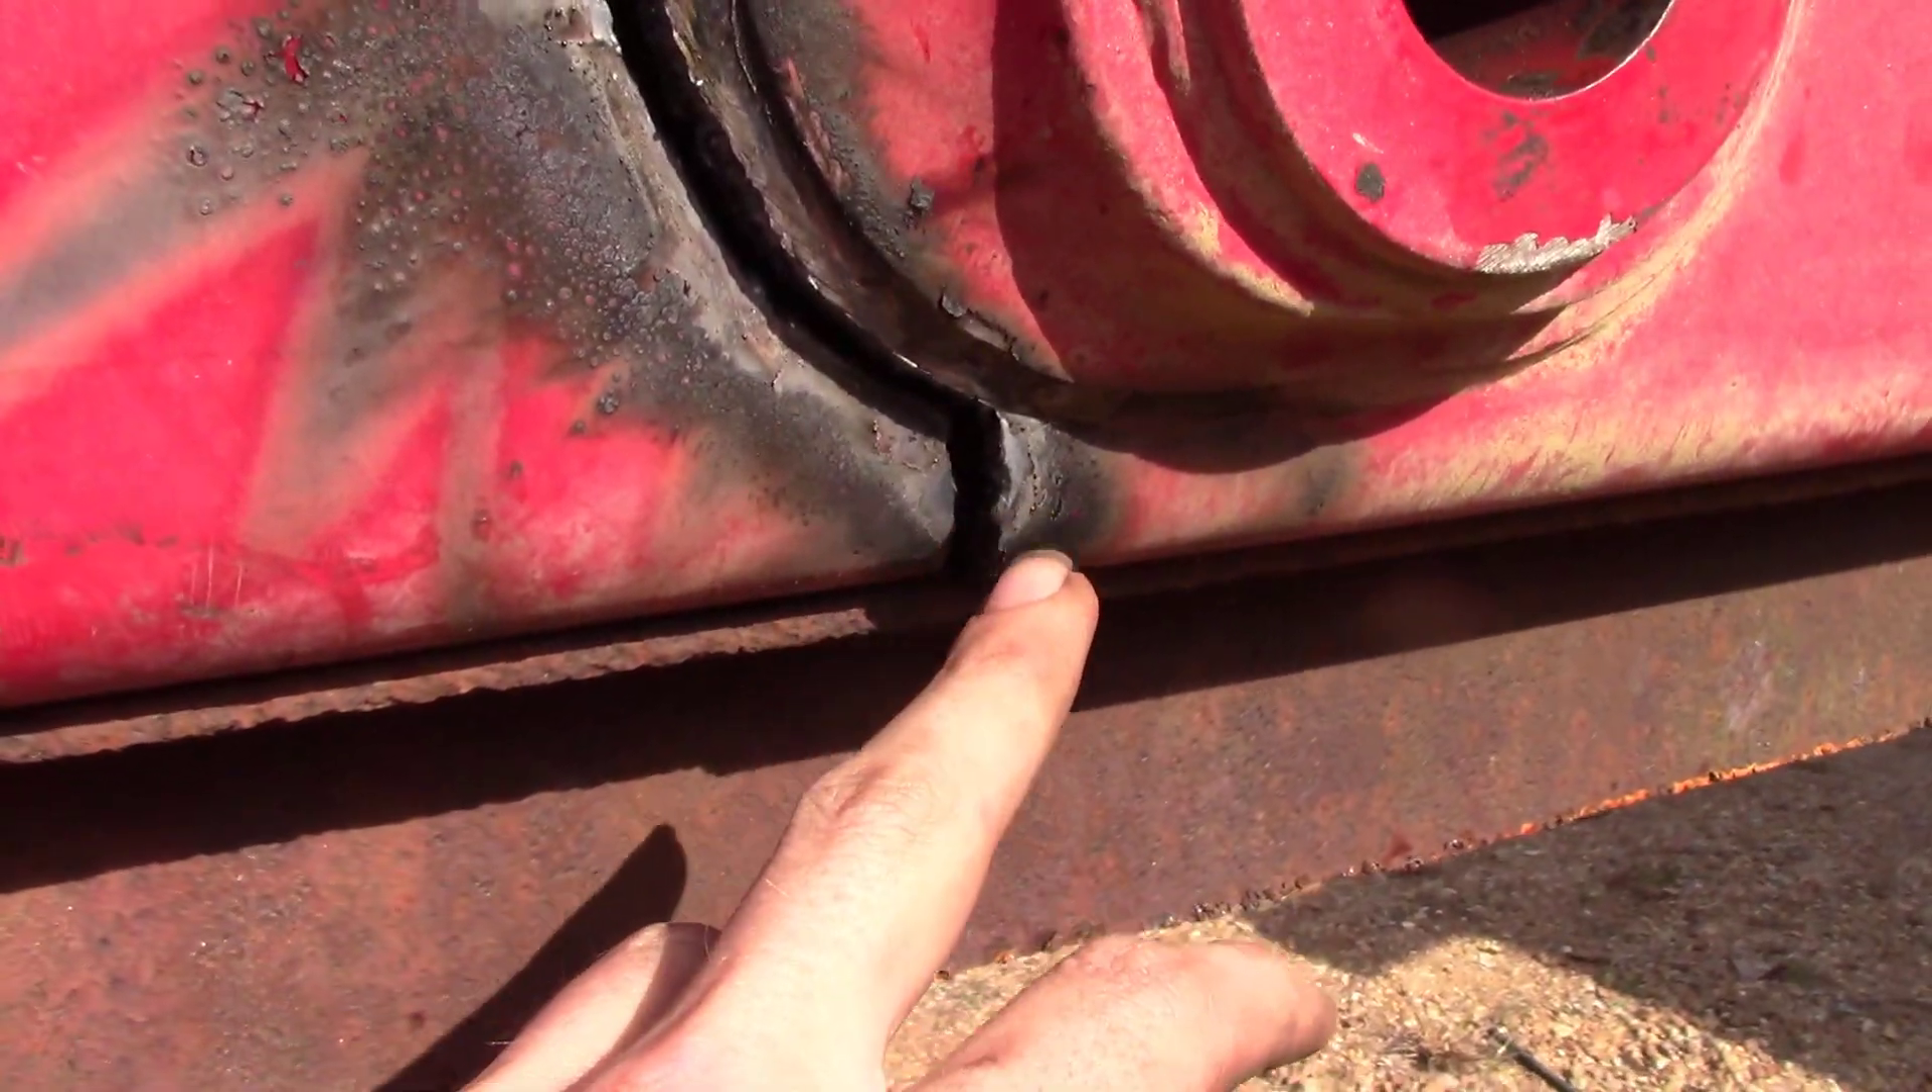Okay, if you can see, we've got a pretty bad gap here, you know, as far as being straight with itself.